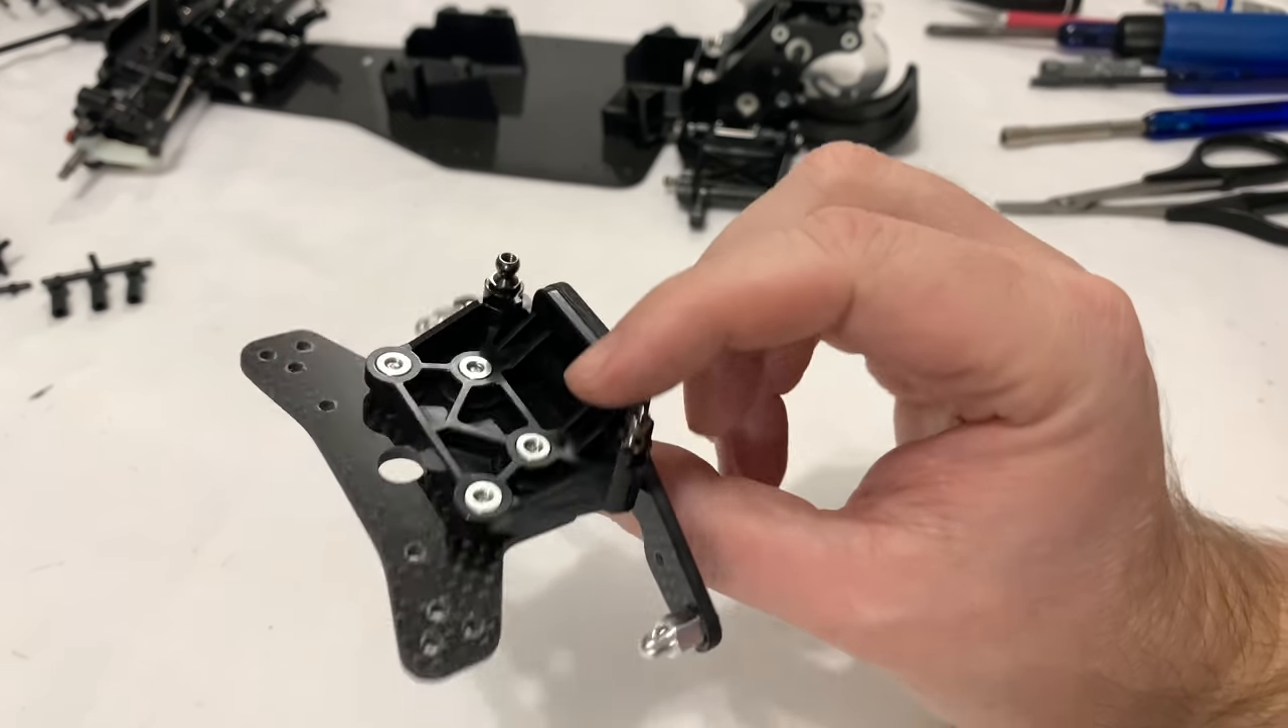Right, so that's the rear shock tower assembly done.